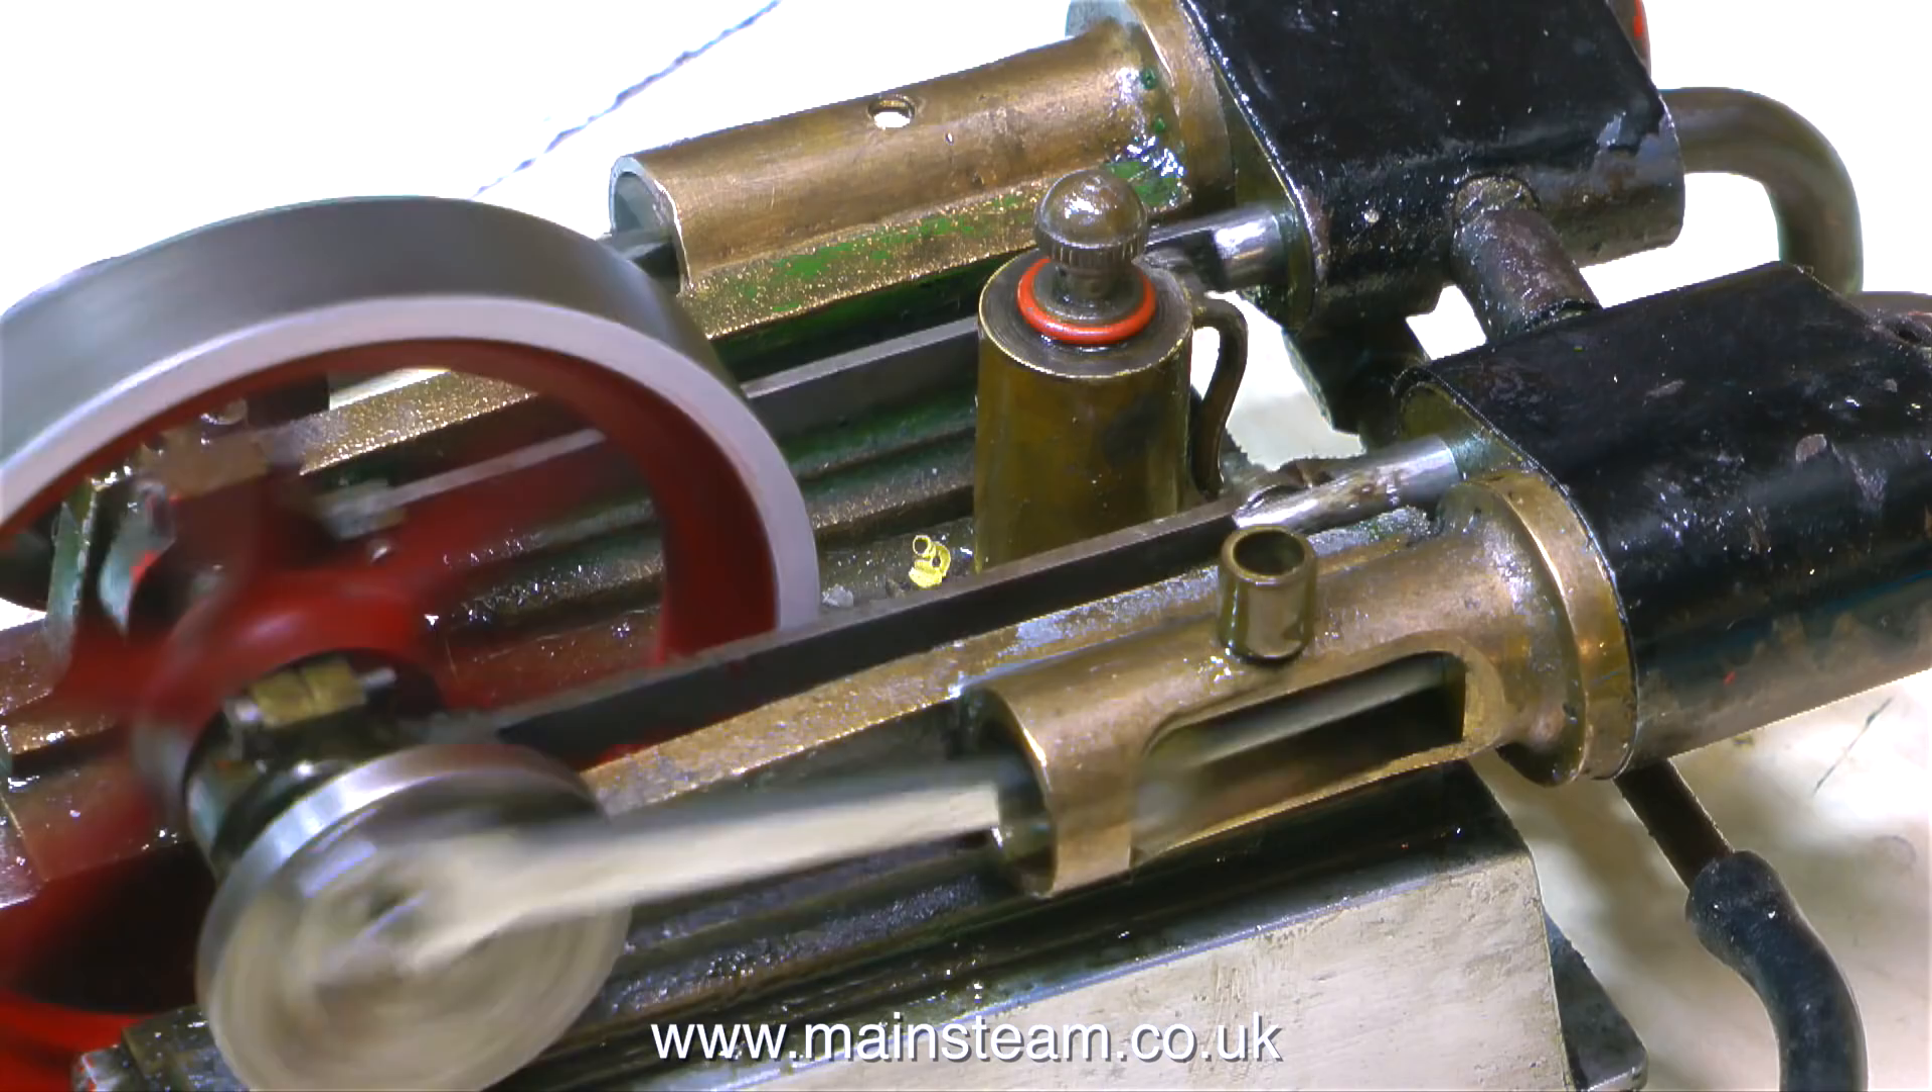In place of the fibre washer that crumbled to nothing, I've fitted an O-ring temporarily.